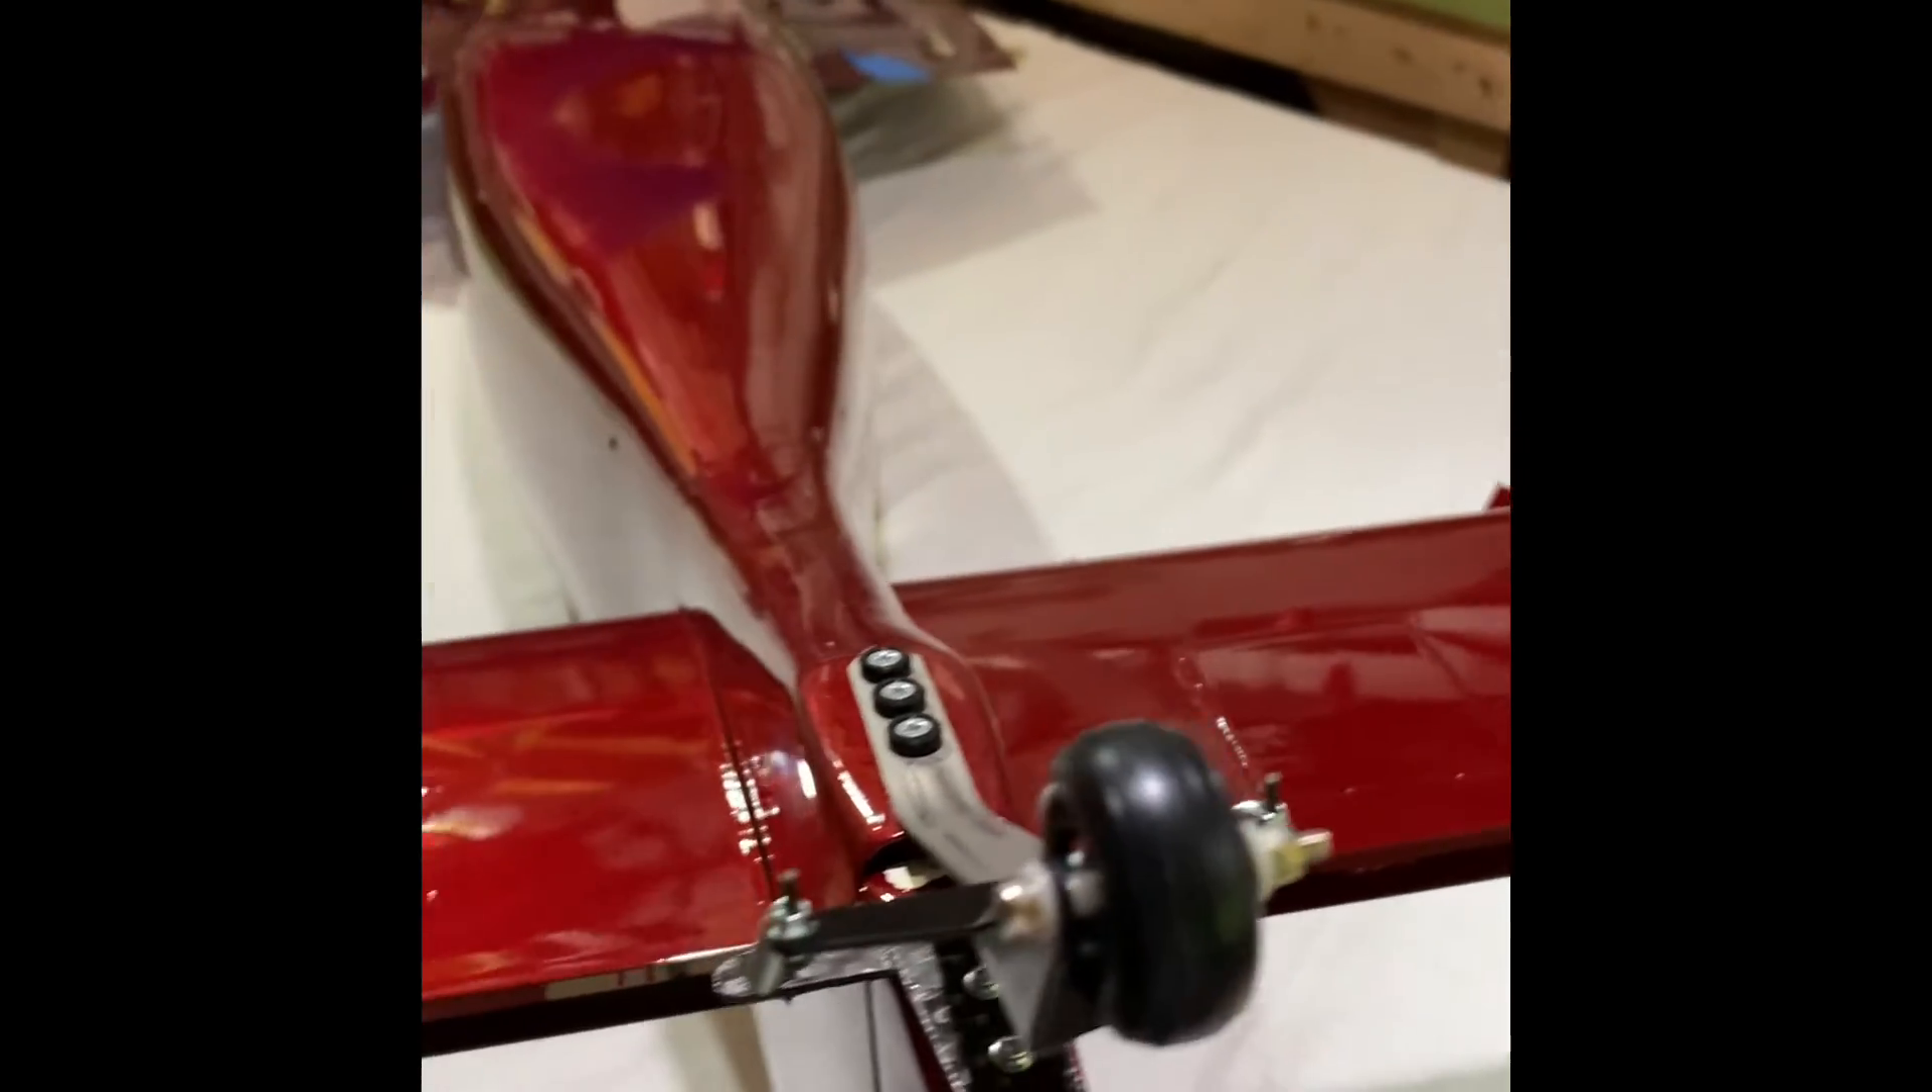All right tail wheel finished.